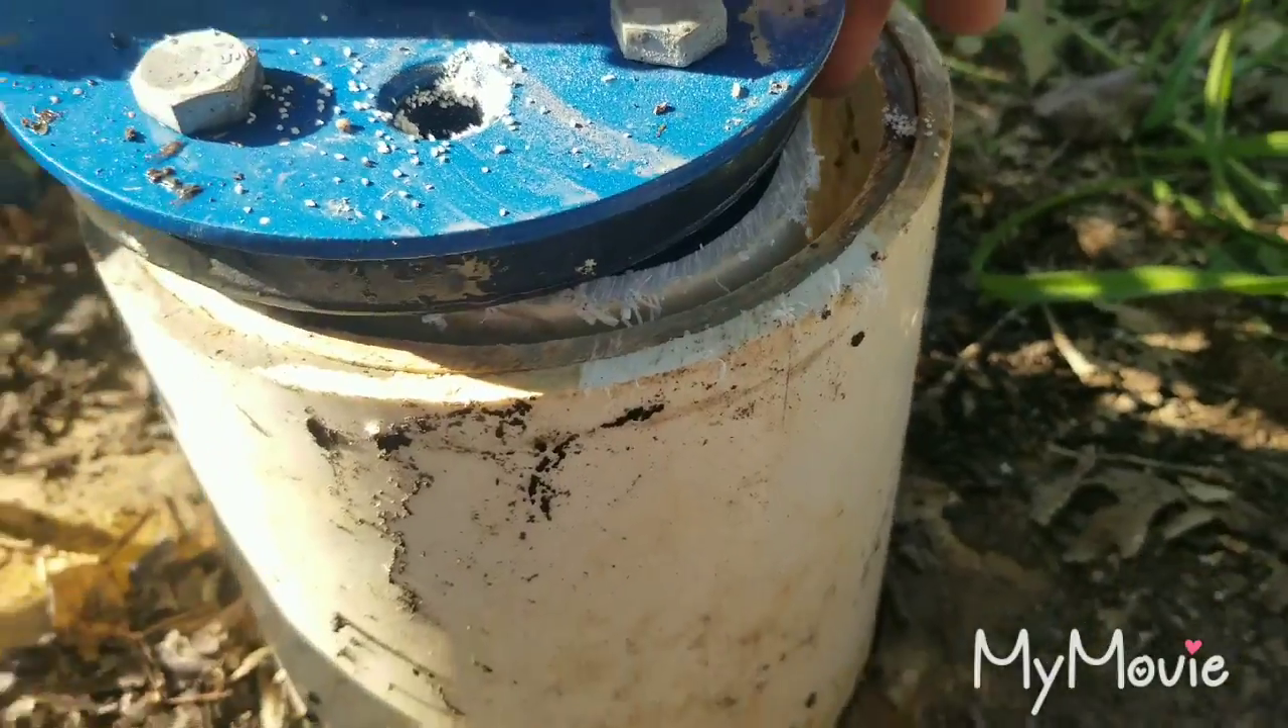This well seal is not sitting down flush.